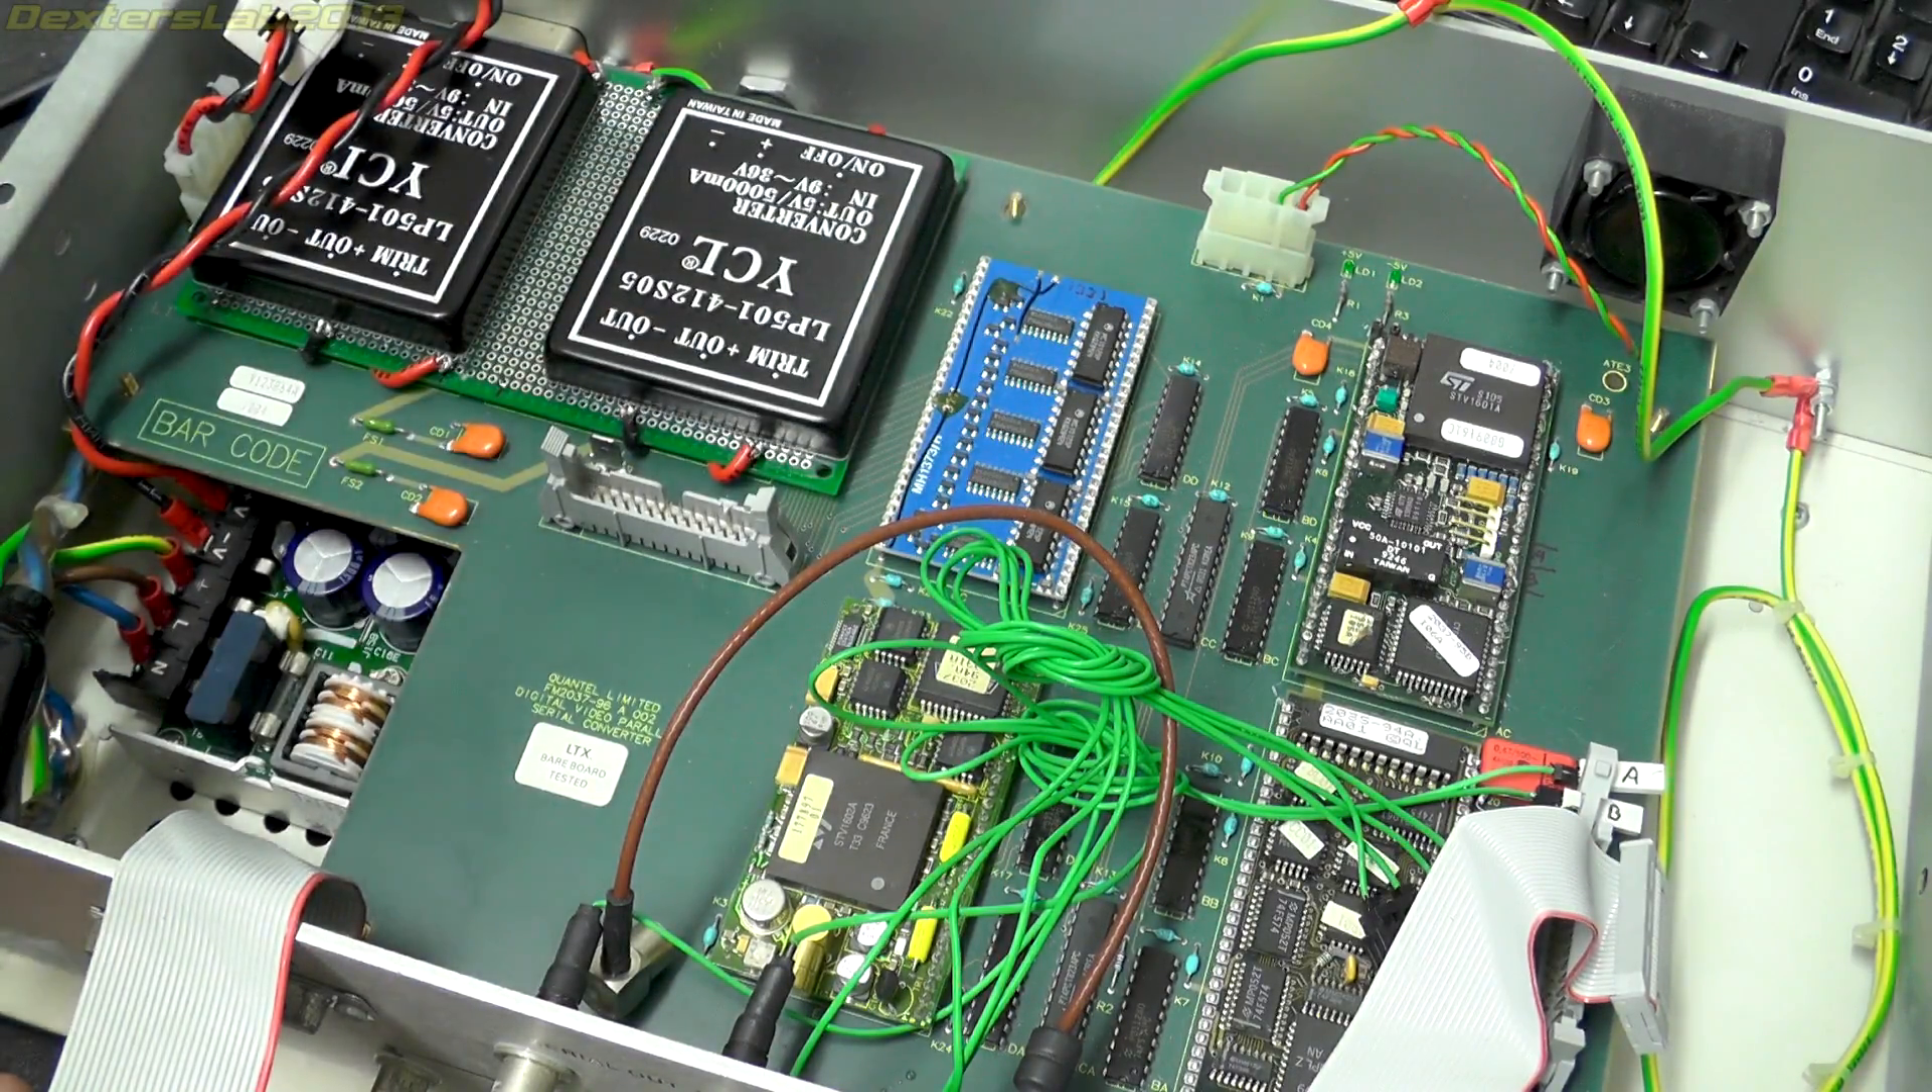We have the two DC DC converters mounted and soldered in up here and all the board is back in place.